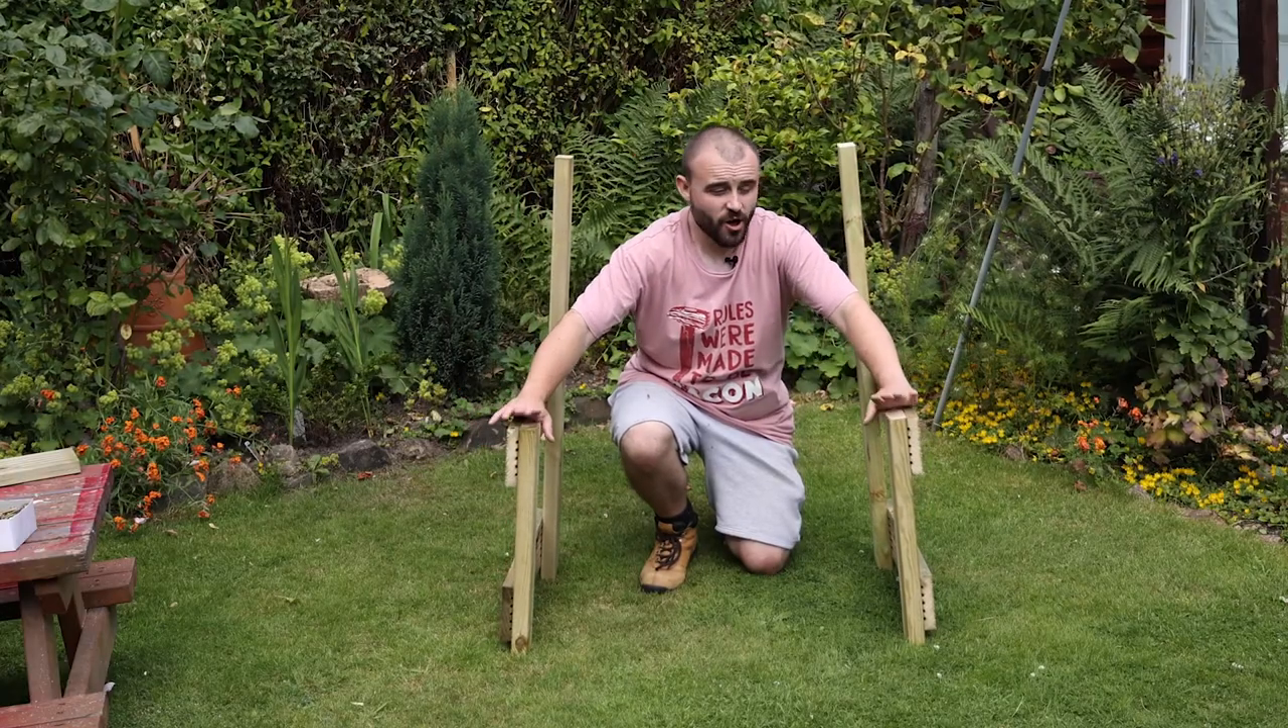We've got our two end pieces. Now we just need some pieces to join them together.